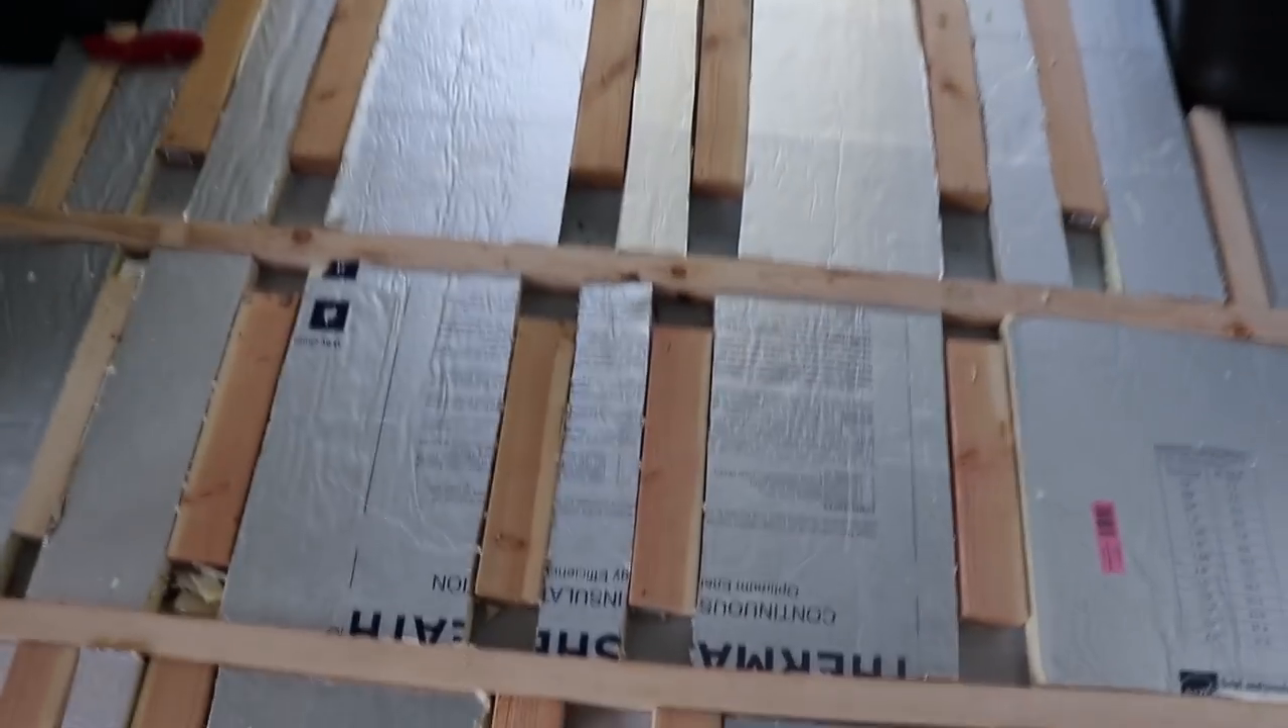We have these insulation boards down in between all of these wood strips You can see some of these little gaps here.